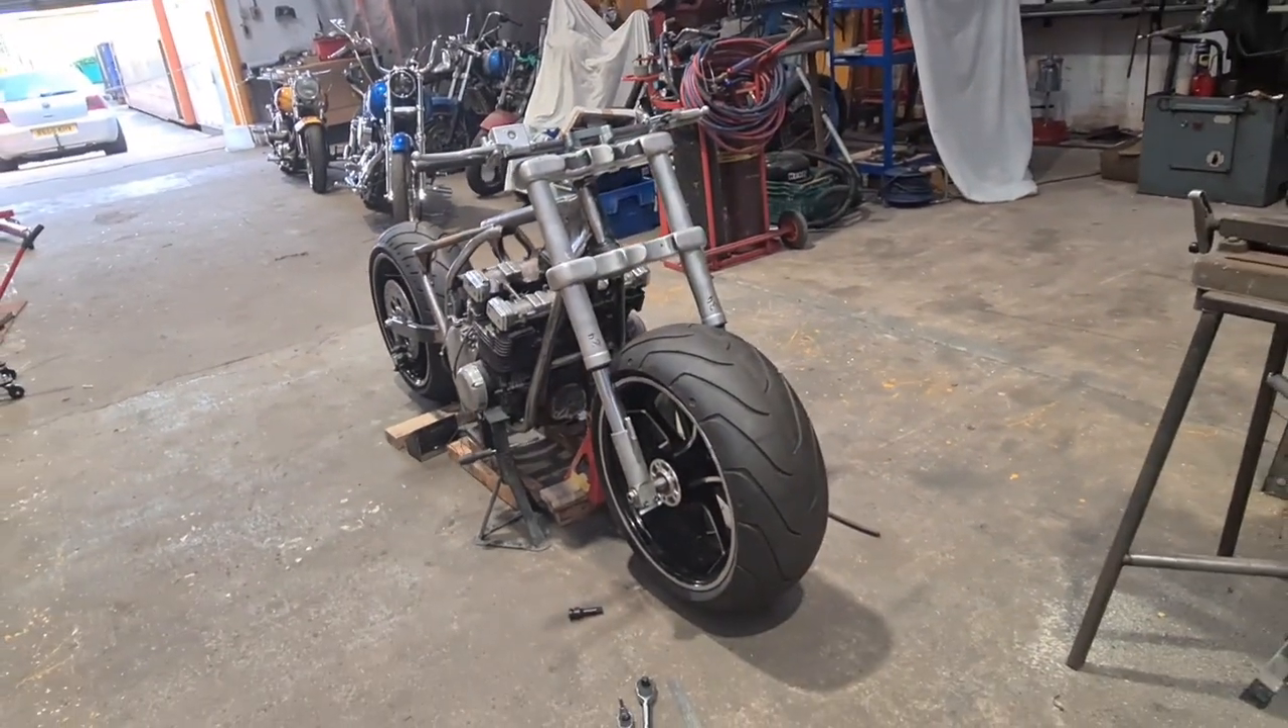I just need to Like I say Do a few other bits and bobs That I won't bother filming Because as far as fitting the front end goes That job's finished.